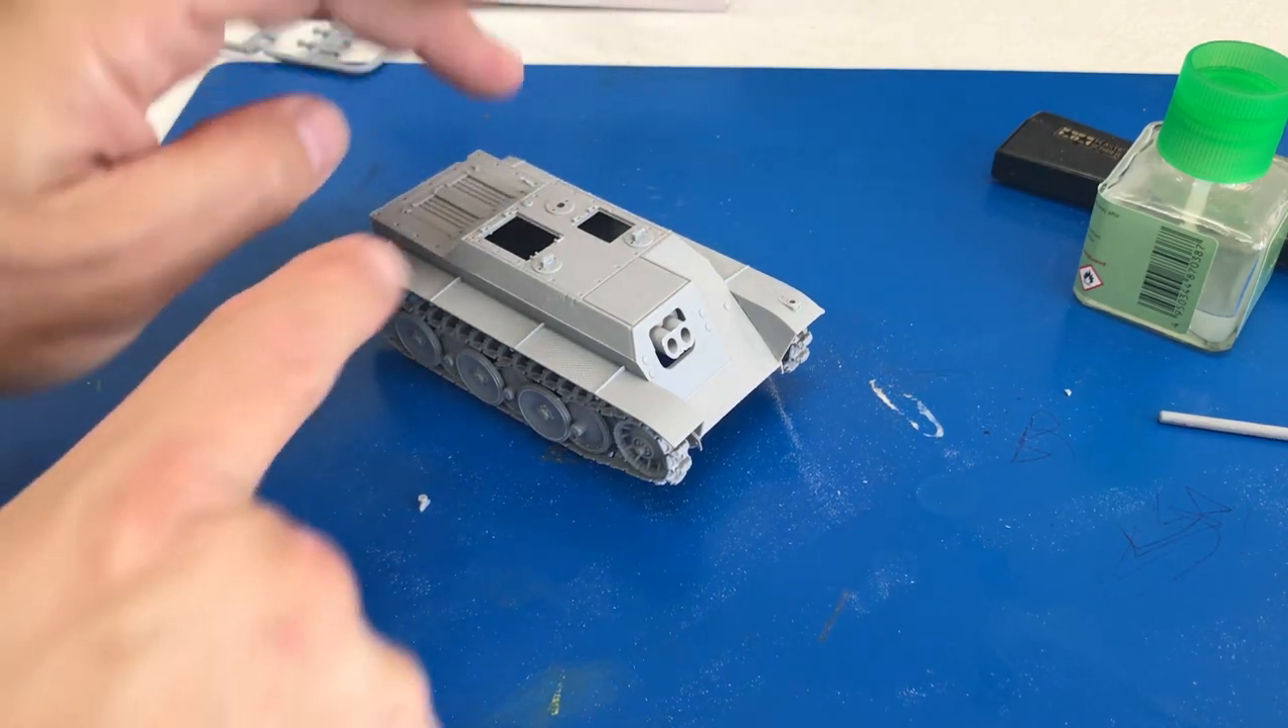And then we've glued the top down, the top of the hull down to the lower hull.